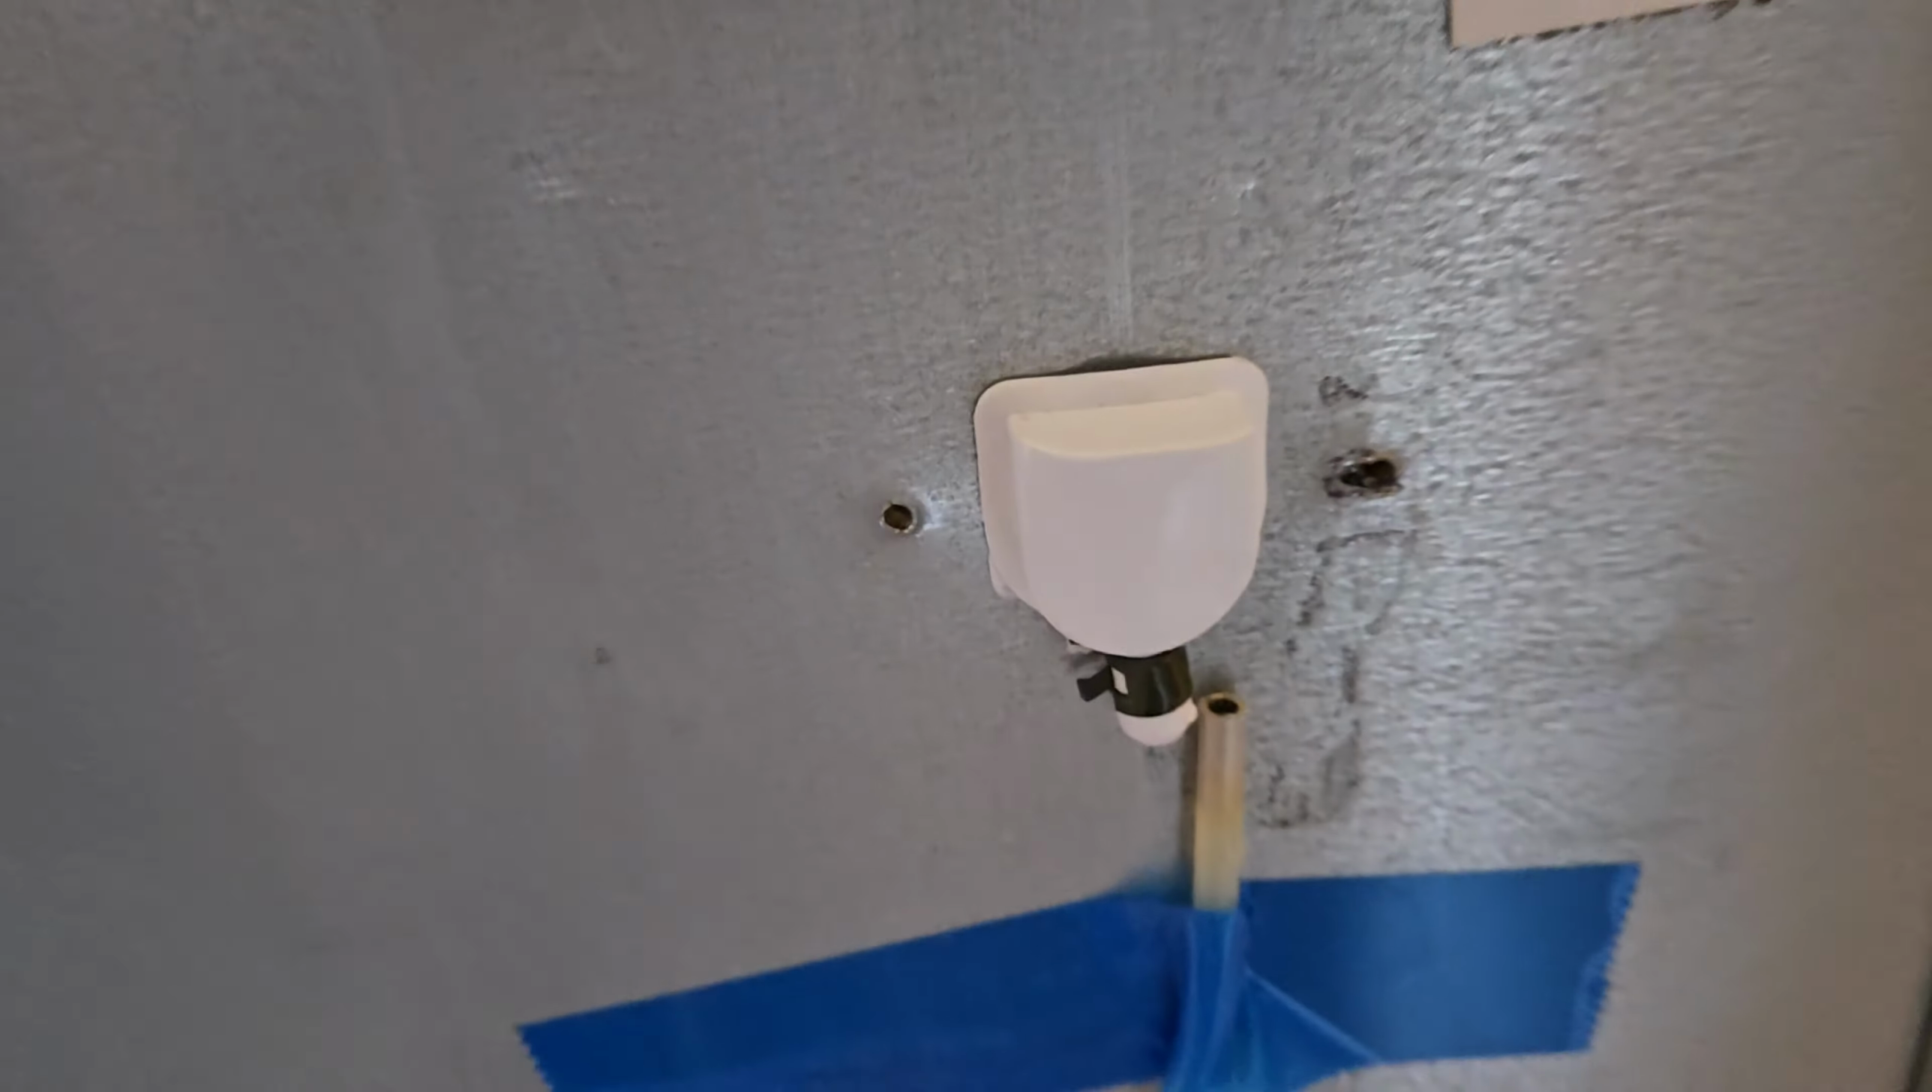Okay, so I have the plate removed here and I can obviously see that the water line has come disconnected from the filler tube.